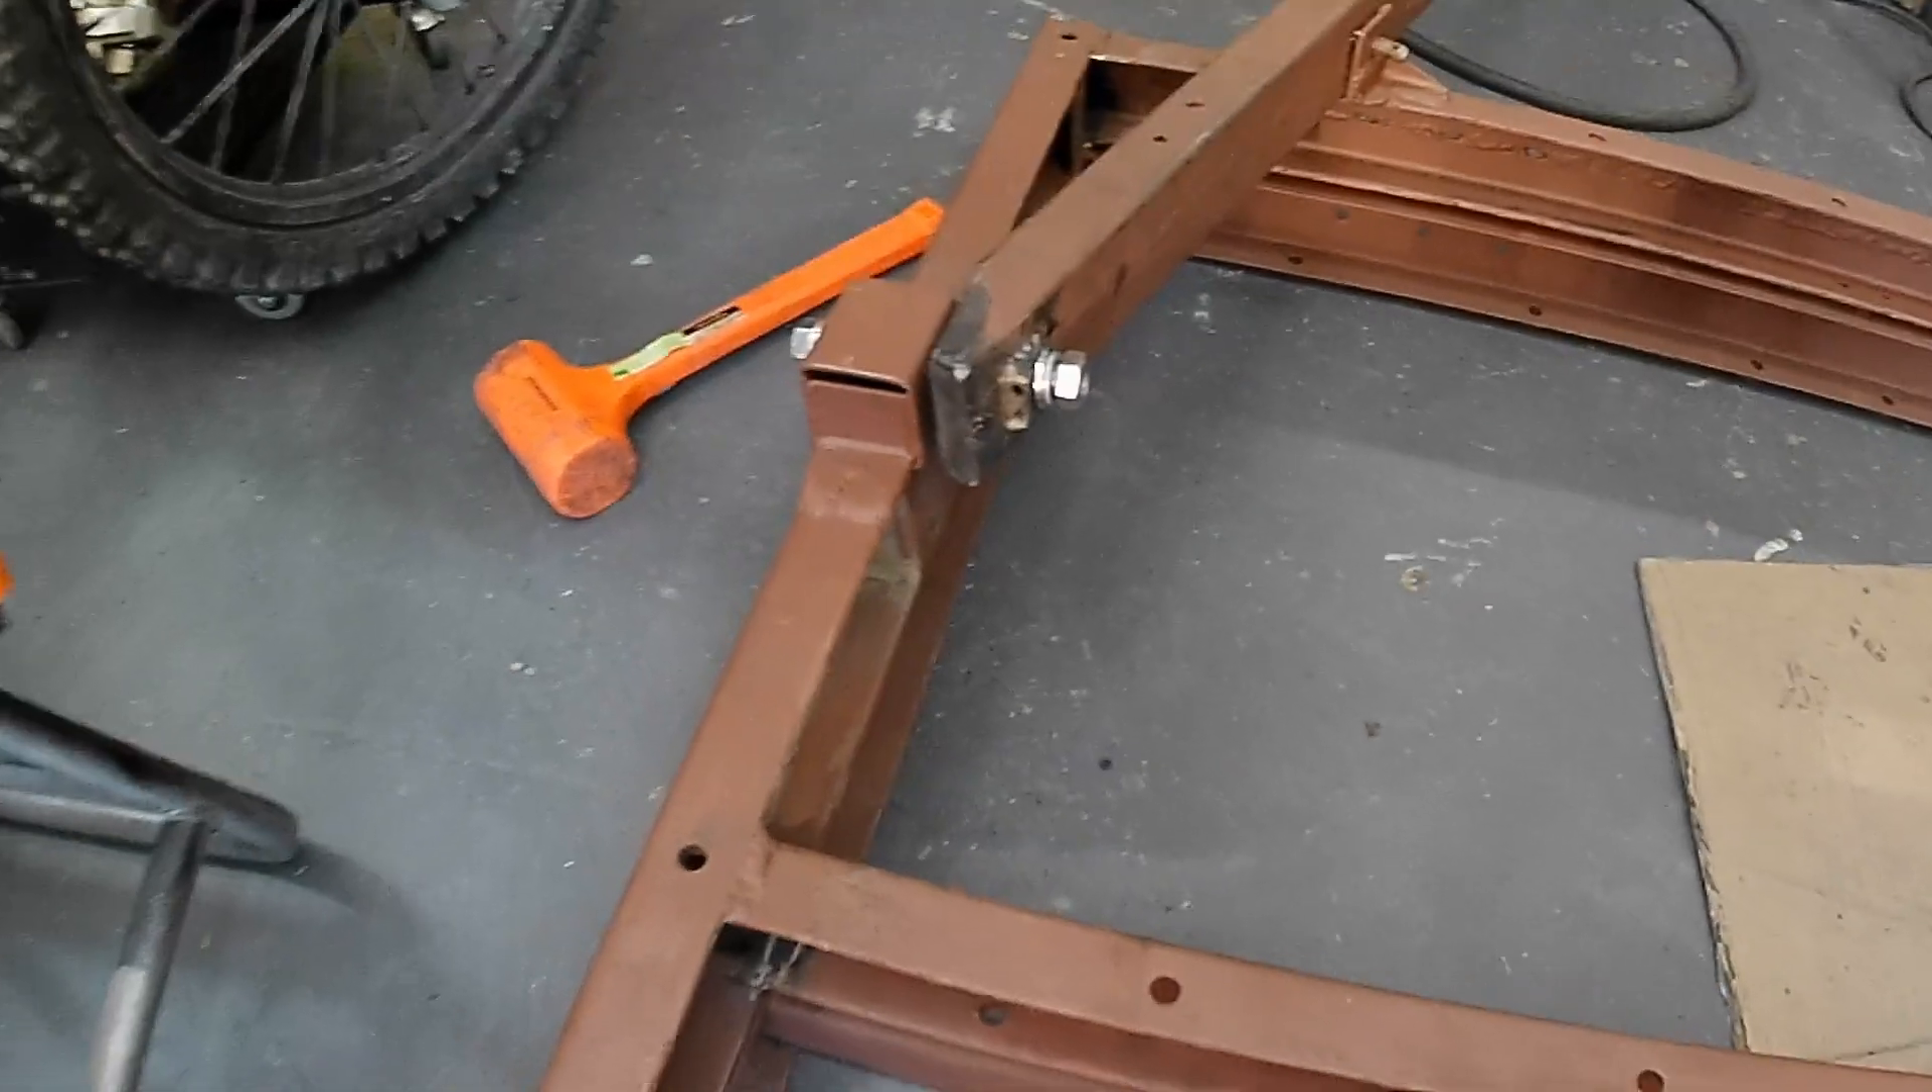Alright we got the new bolts in there.